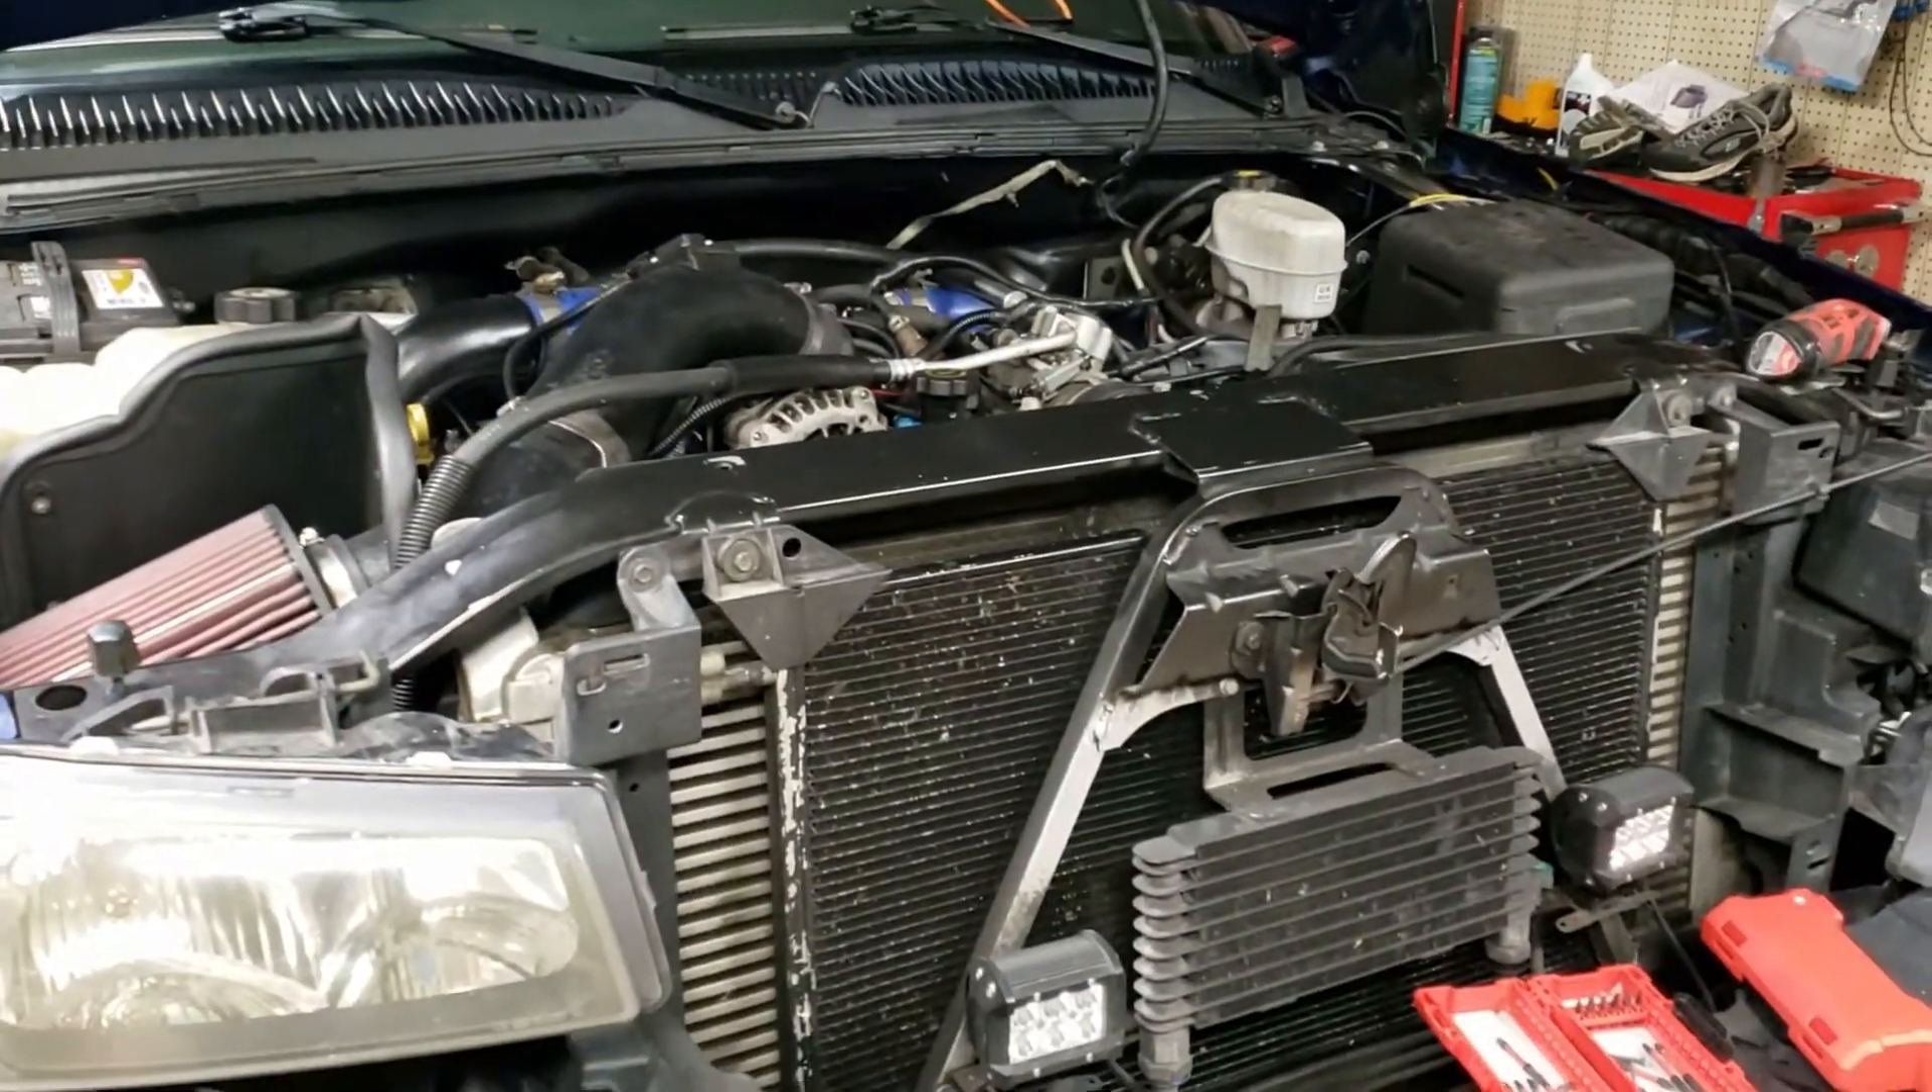As you can see the grill is already off.